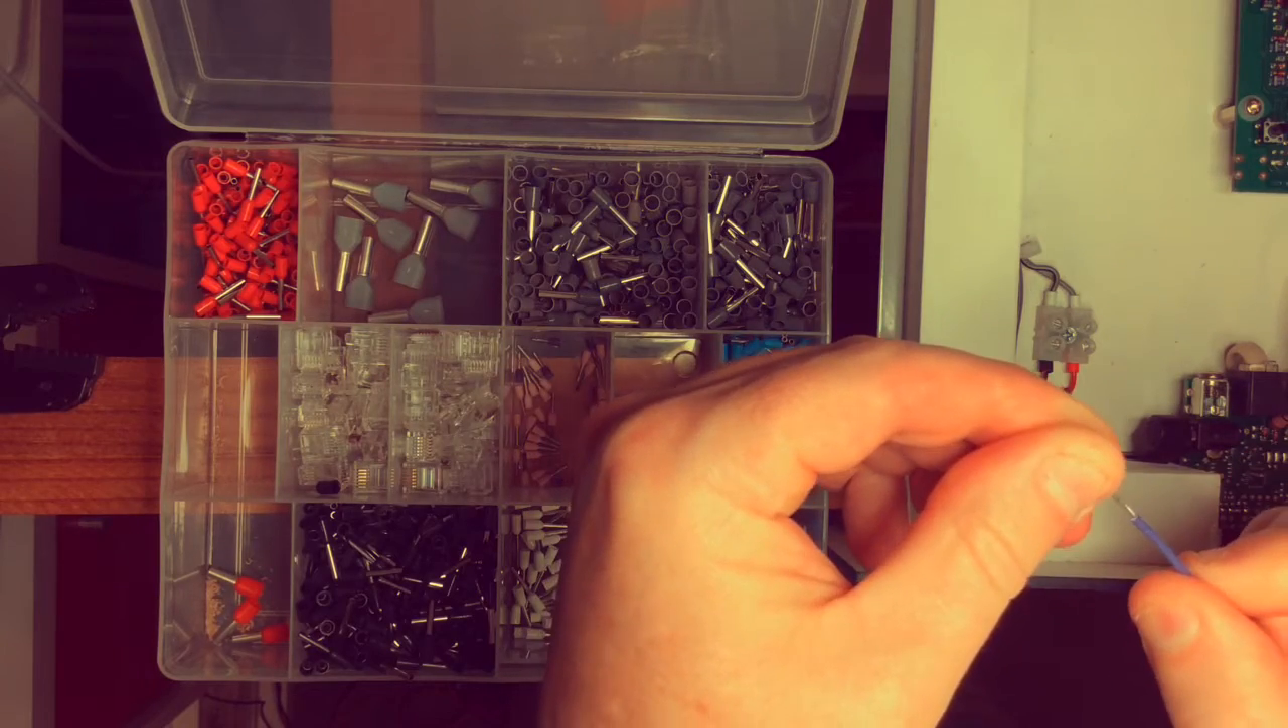Okay so here we have a wire that has not been crimped yet and so traditionally what we would do is simply give it a twist and put it inside the terminals.